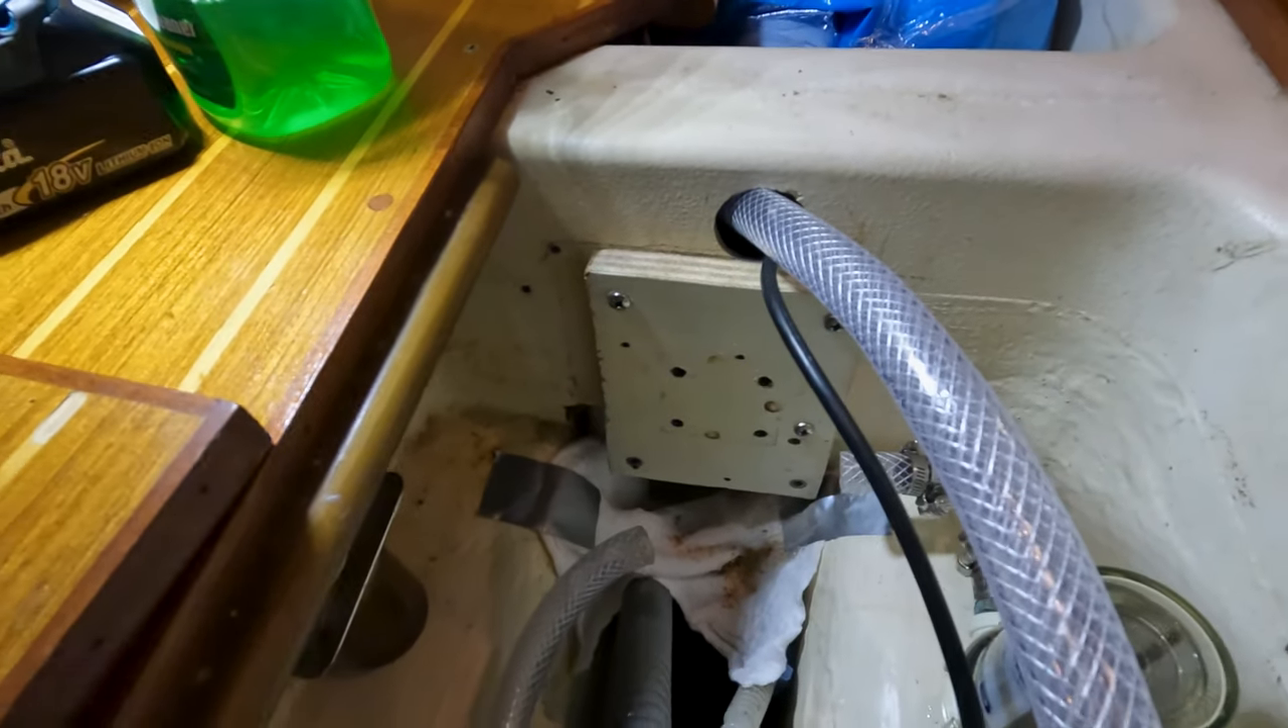We have our panel mounted now for the pump.